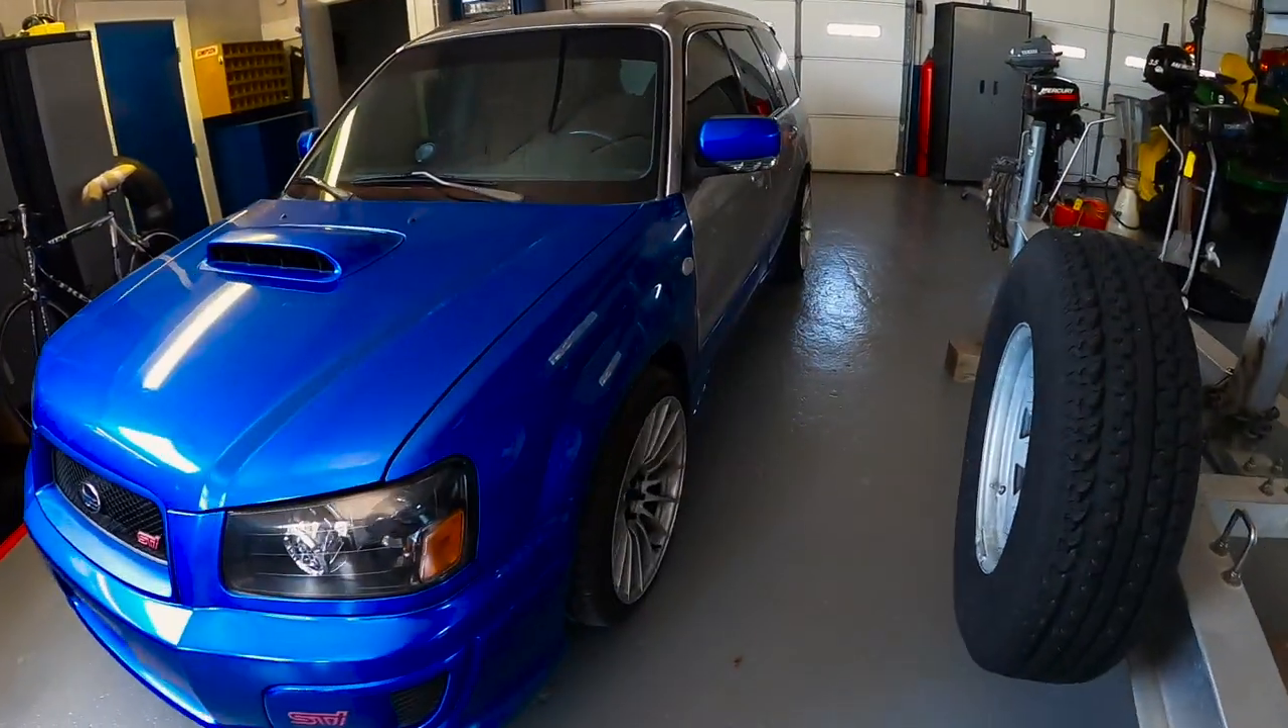But yeah, the car looks amazing with these mirrors on it.